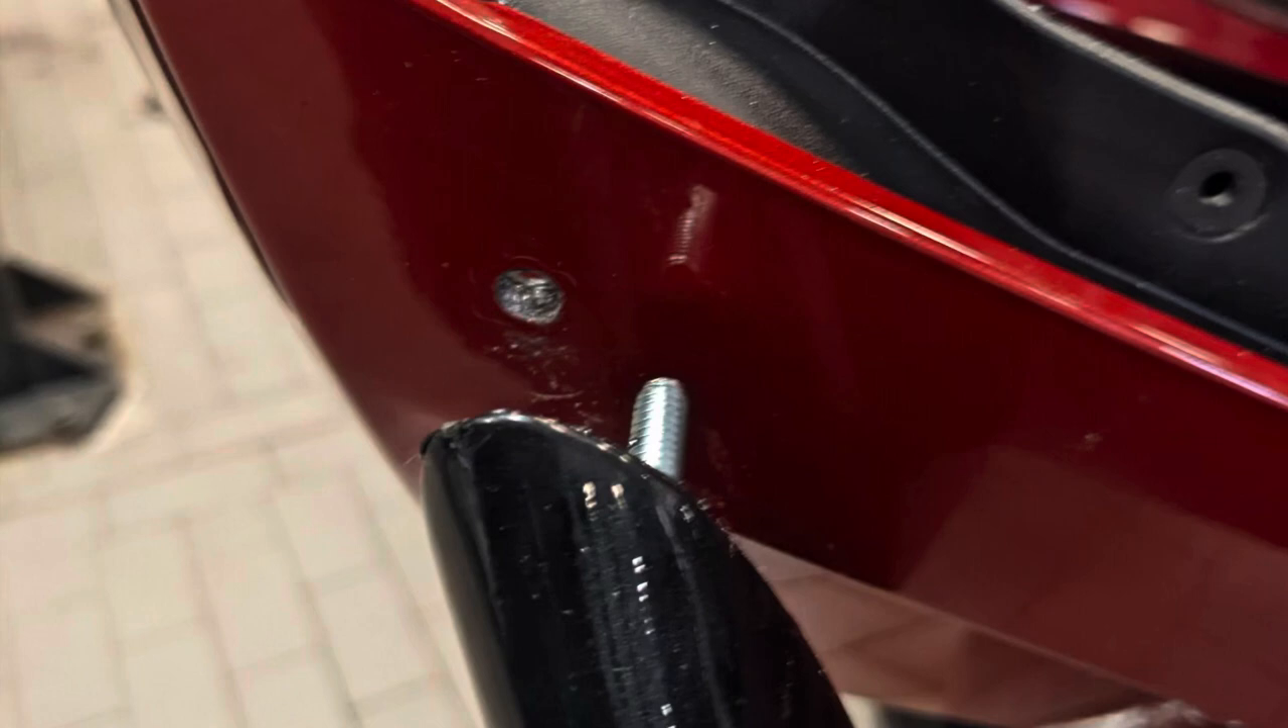As you can see, the rear stanchion mounting bolt does not line up with the hole in the rear fascia. It's about three-quarters of an inch off.